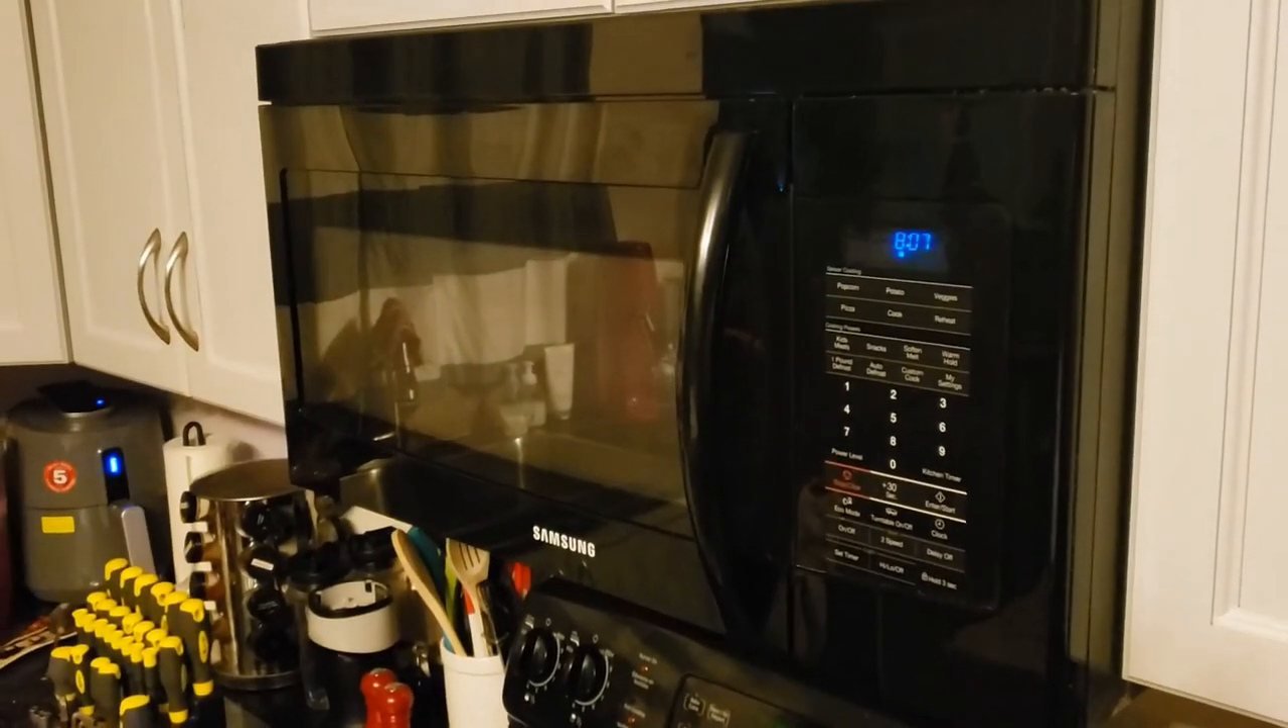Okay so that's it guys handle is on and ah even works.